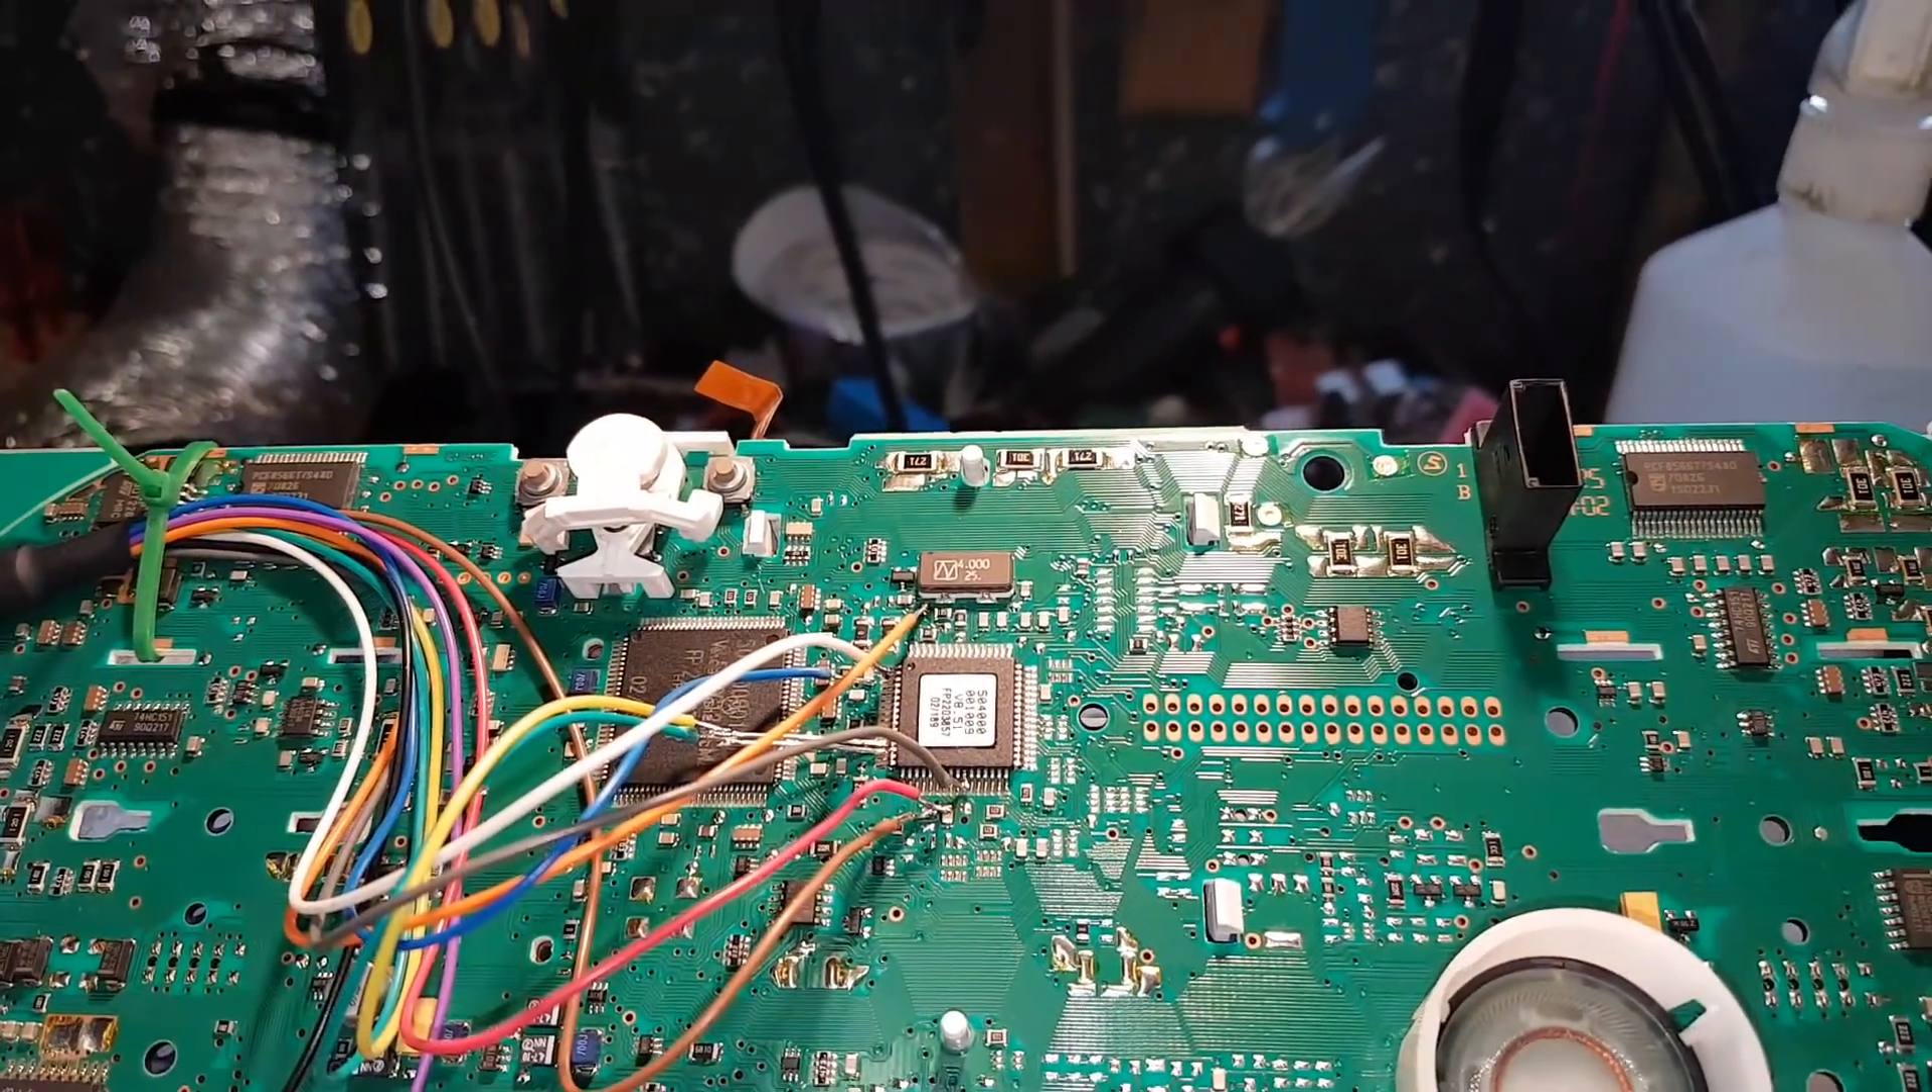I have all the soldering done already so as you can see all the wires are already soldered.